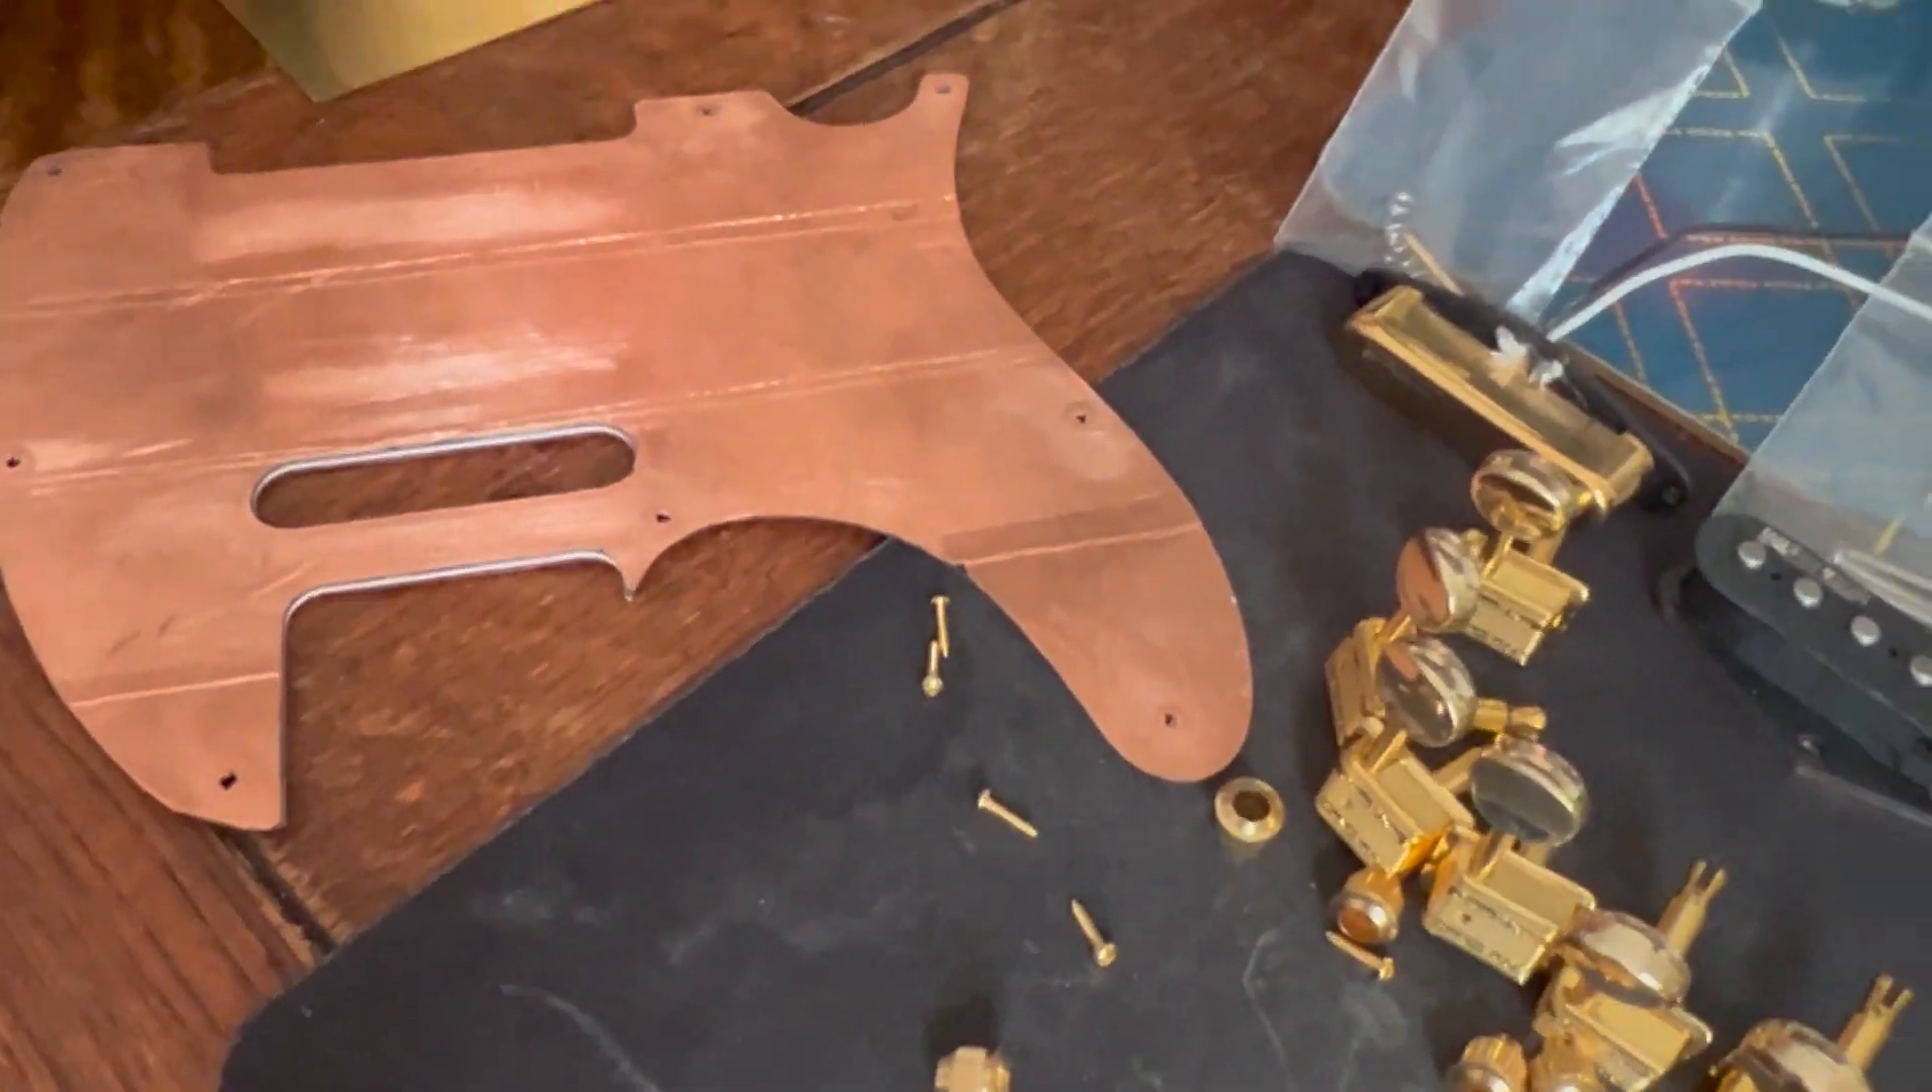I have the wonderfully prepared scratch plate that I've already applied with copper on the back.